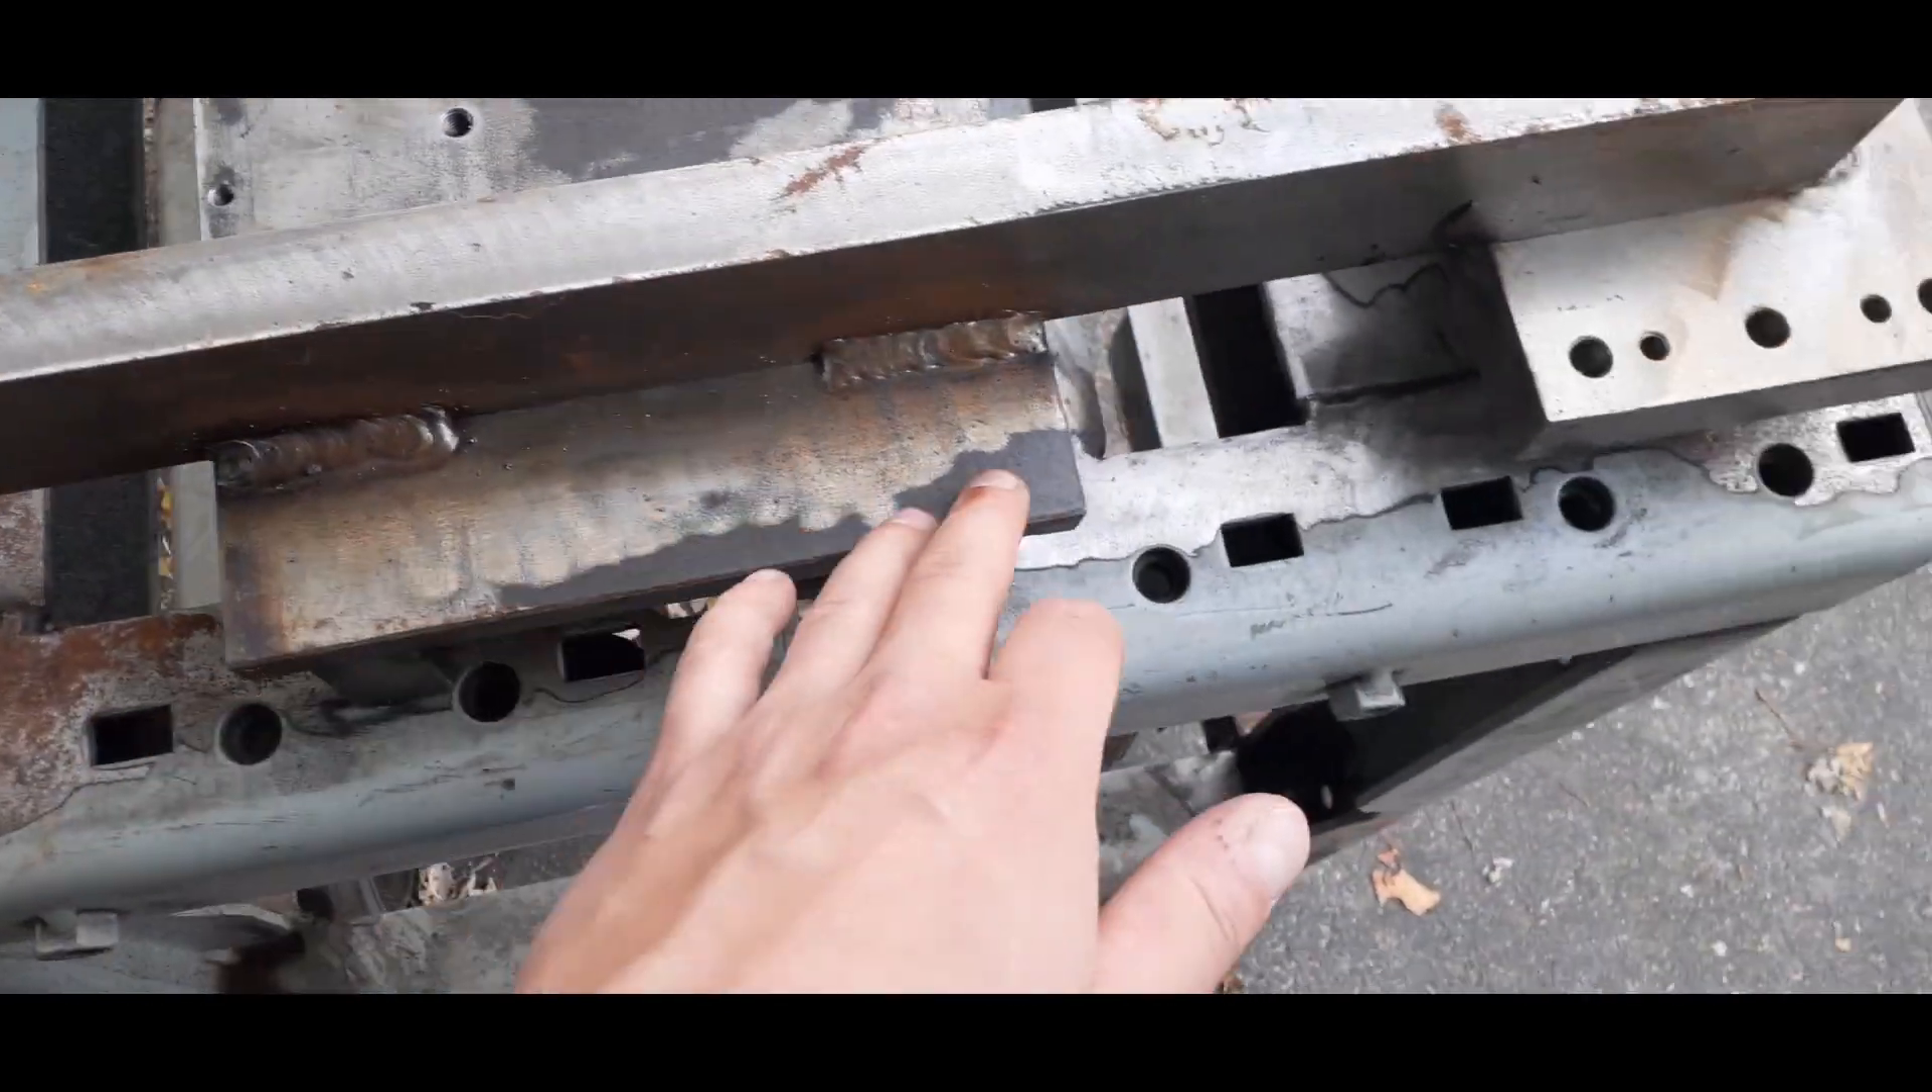I've already done the welding on the connection in the middle plate.